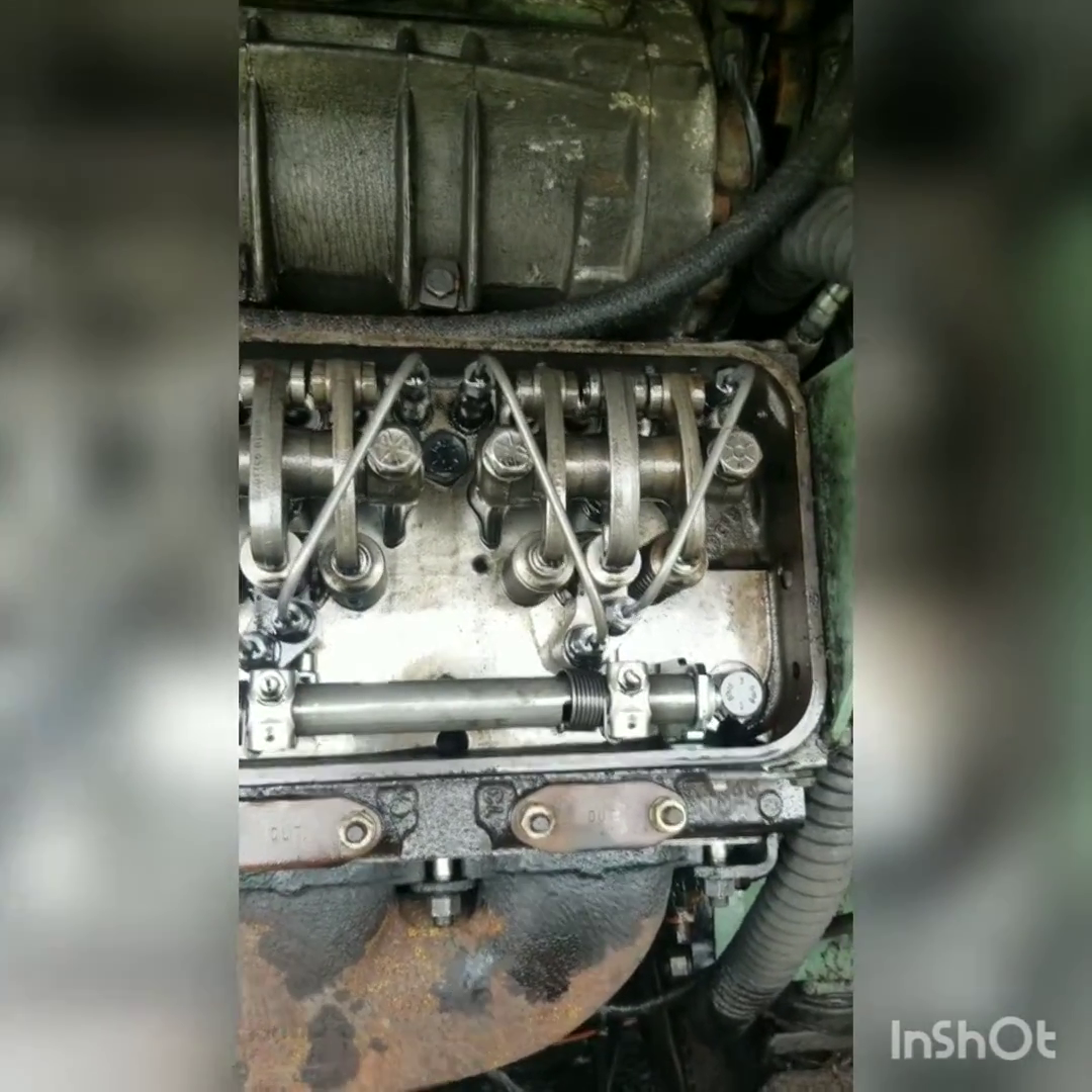Alright, so we got the valve cover off.